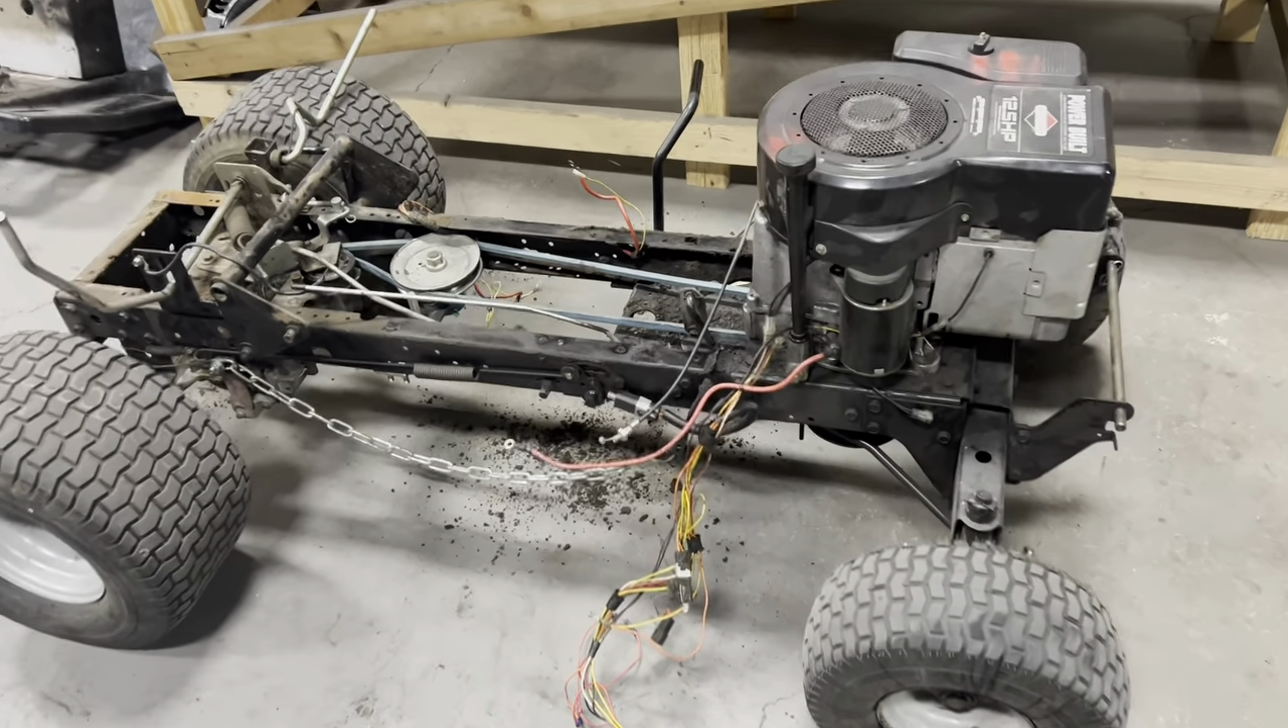We've got just about everything stripped down to the frame.